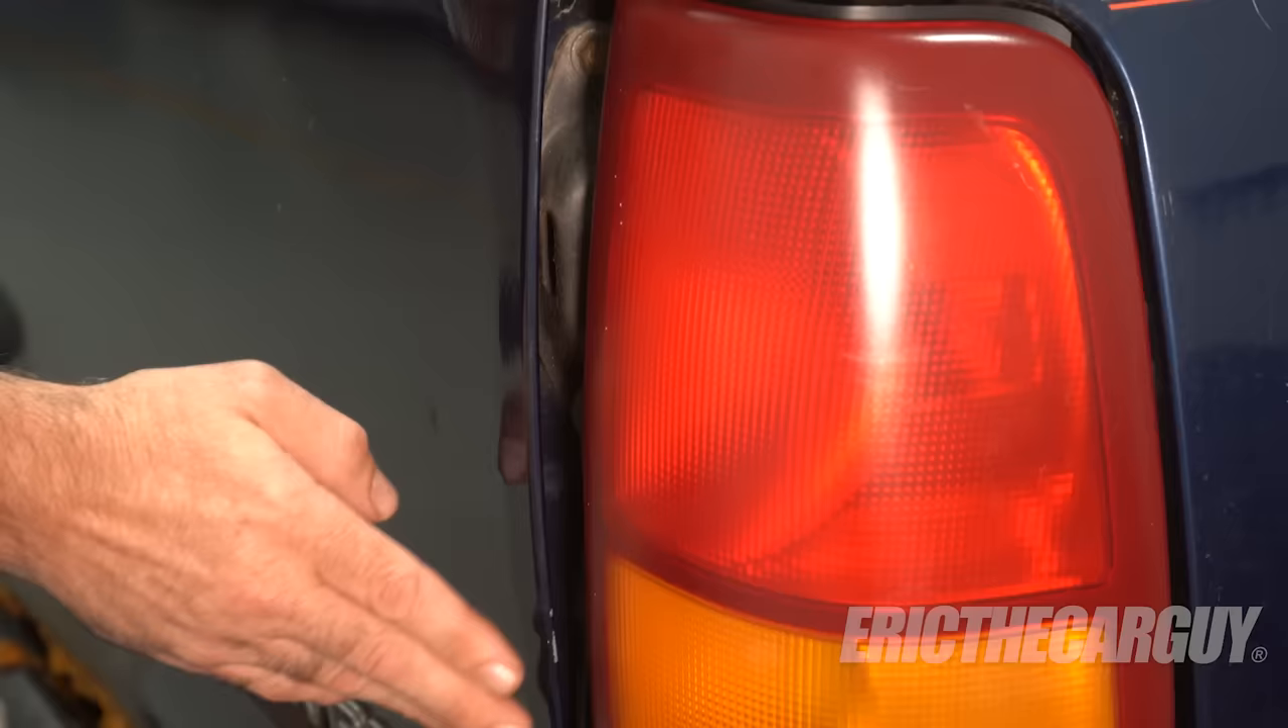You see this enormous gap here could indicate that there's a misalignment between the tailgate and this back fender.